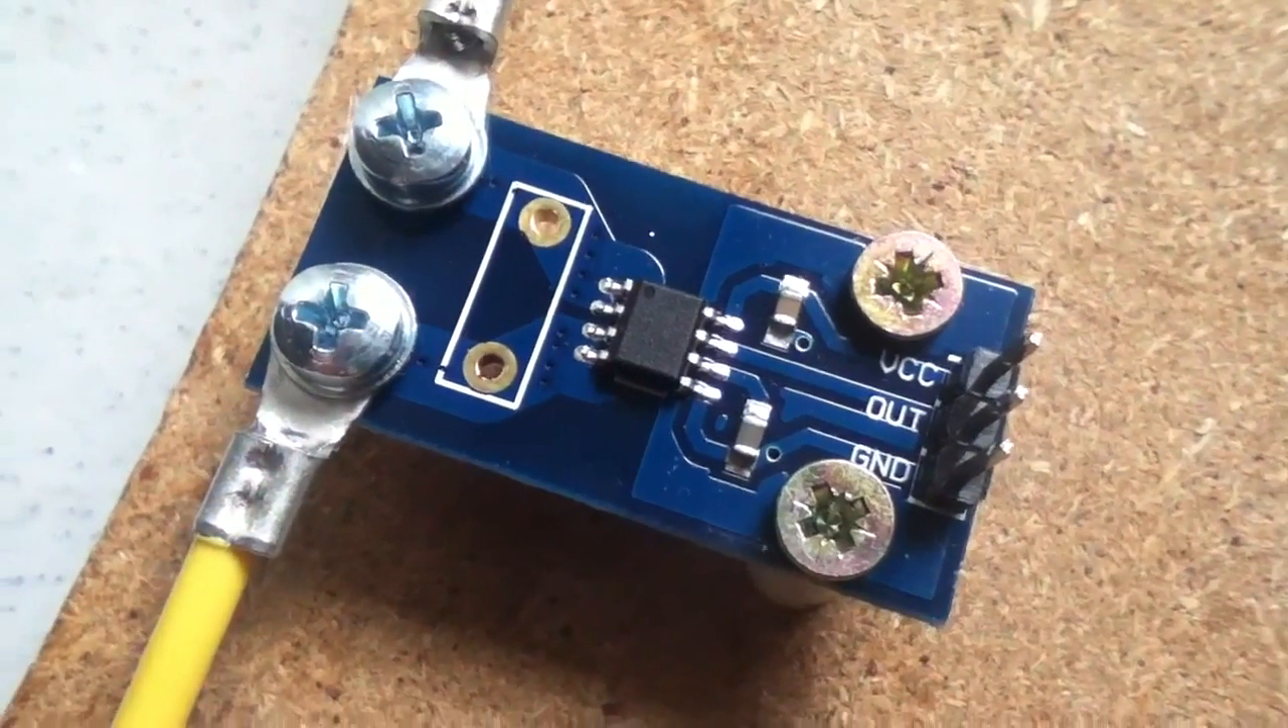So I now have the Hall Effect current sensor attached to my circuit.